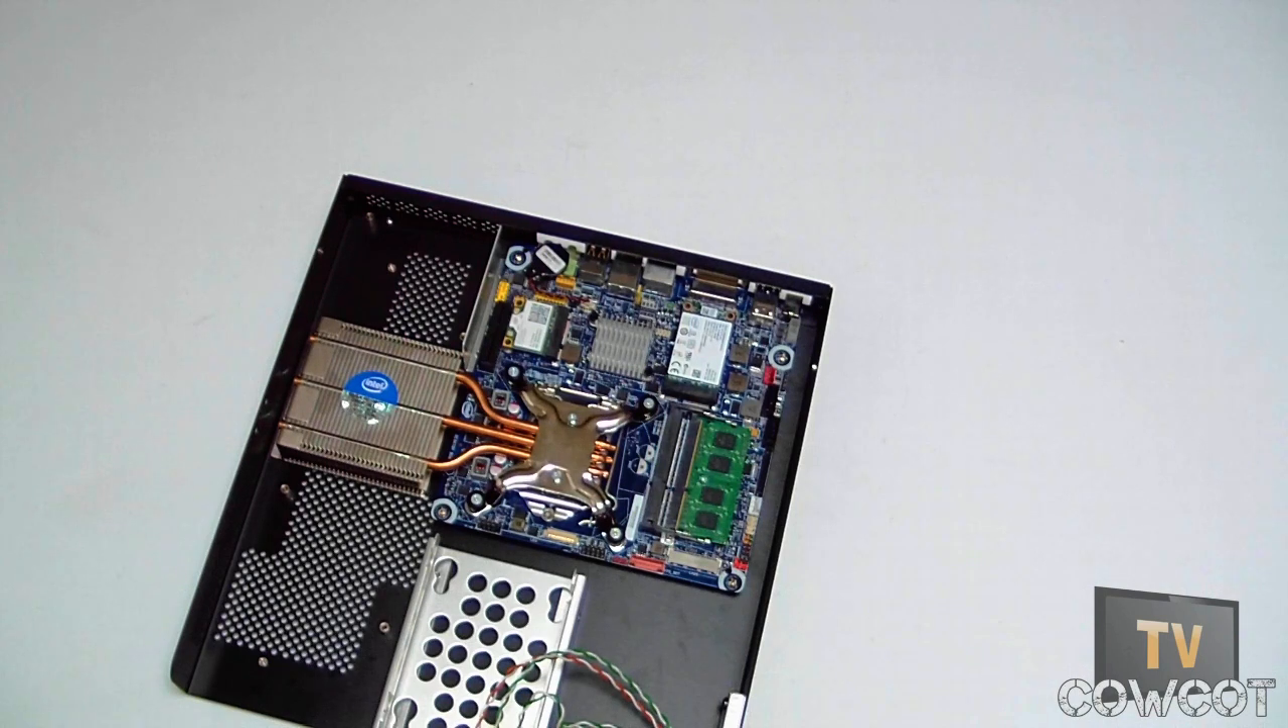Et voilà, le radiateur est en place.